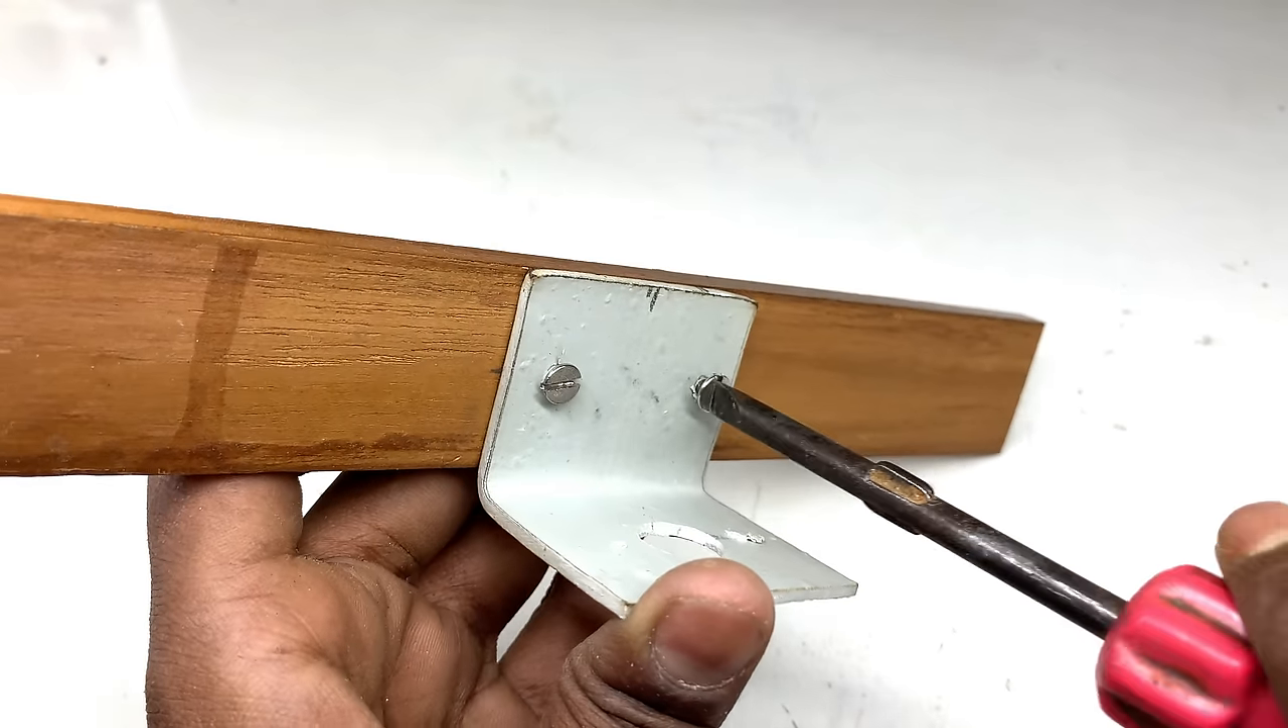ये जो clamp है वो लकड़ी पर लग चुका है।